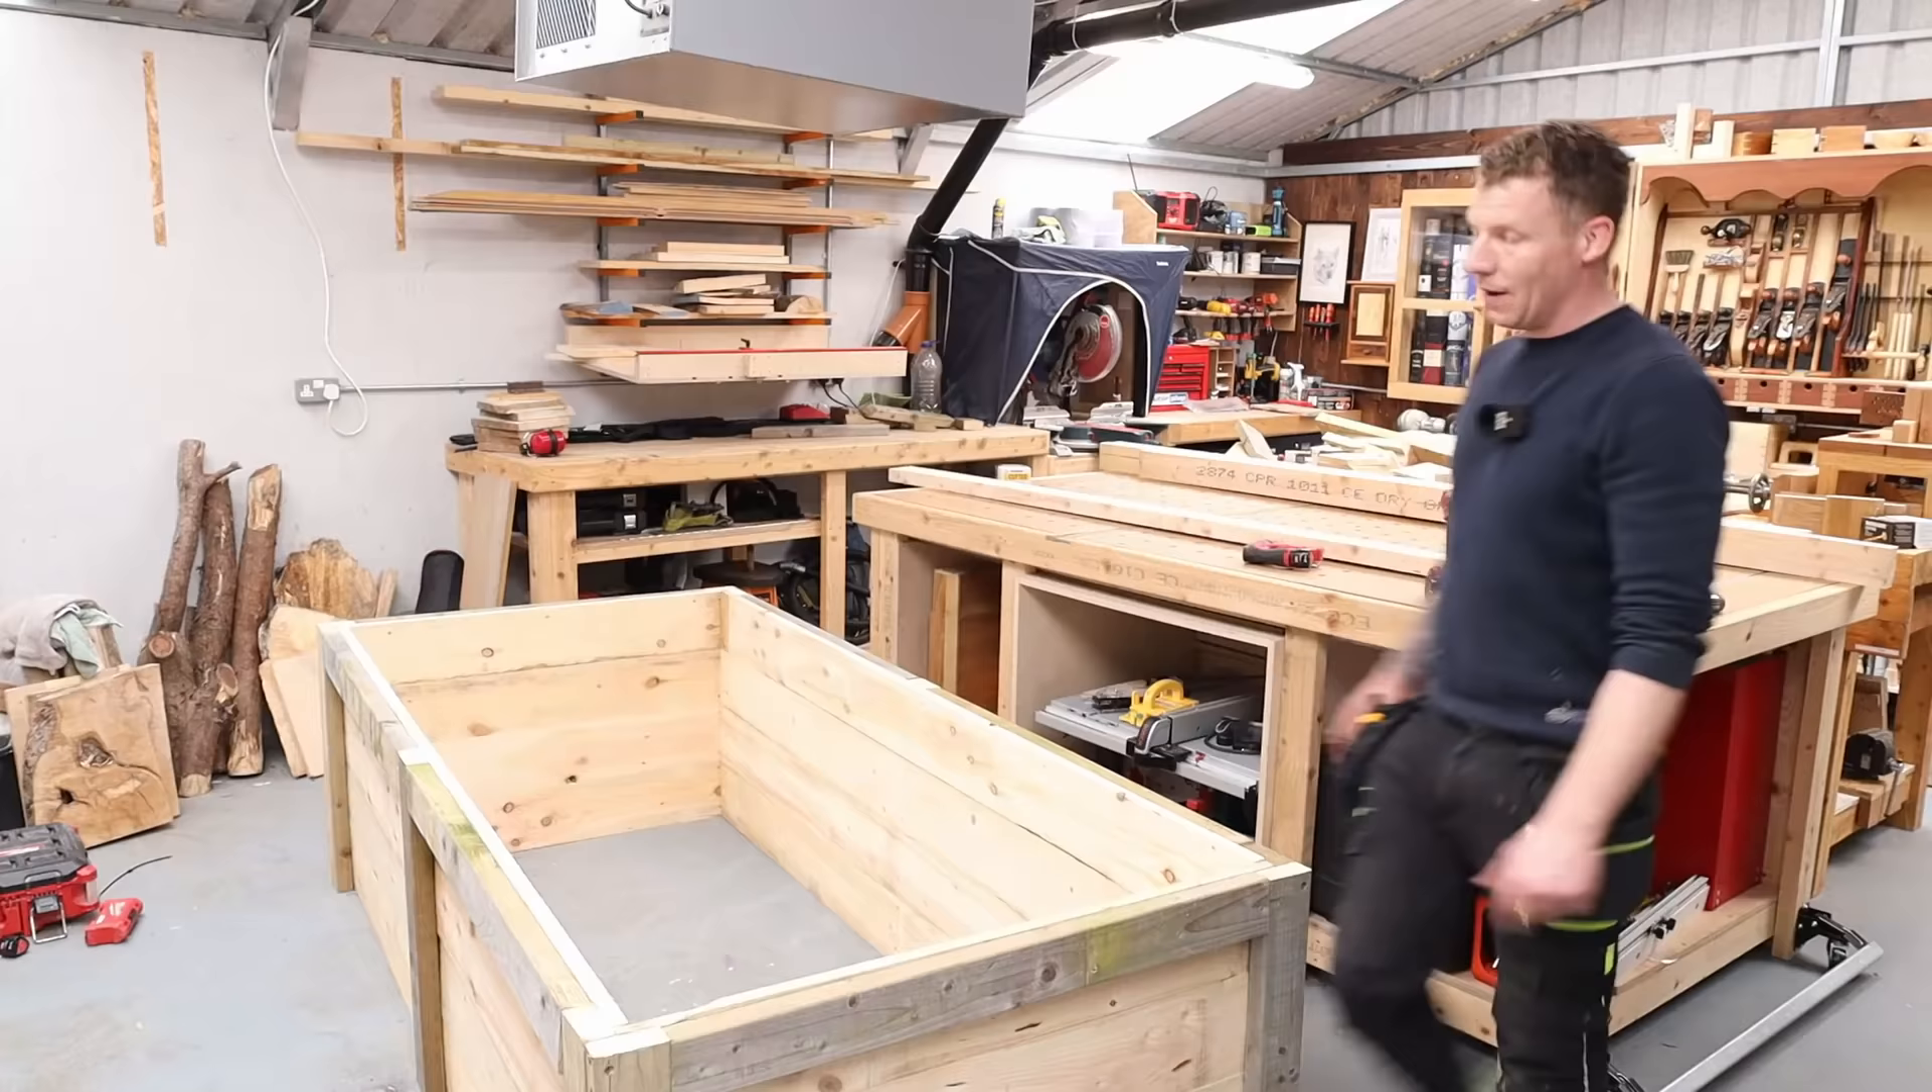Okay that's more or less the main body of the planter built now.